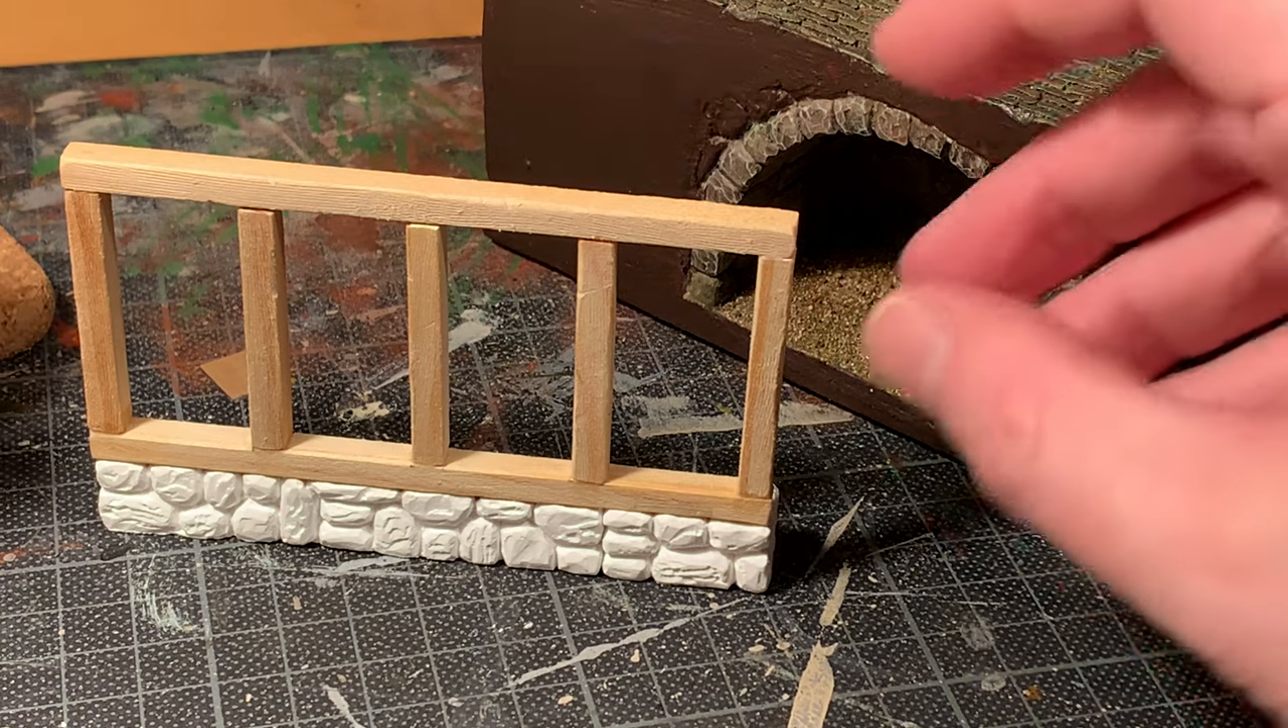Now the basic framework for the lower level is complete, like this.